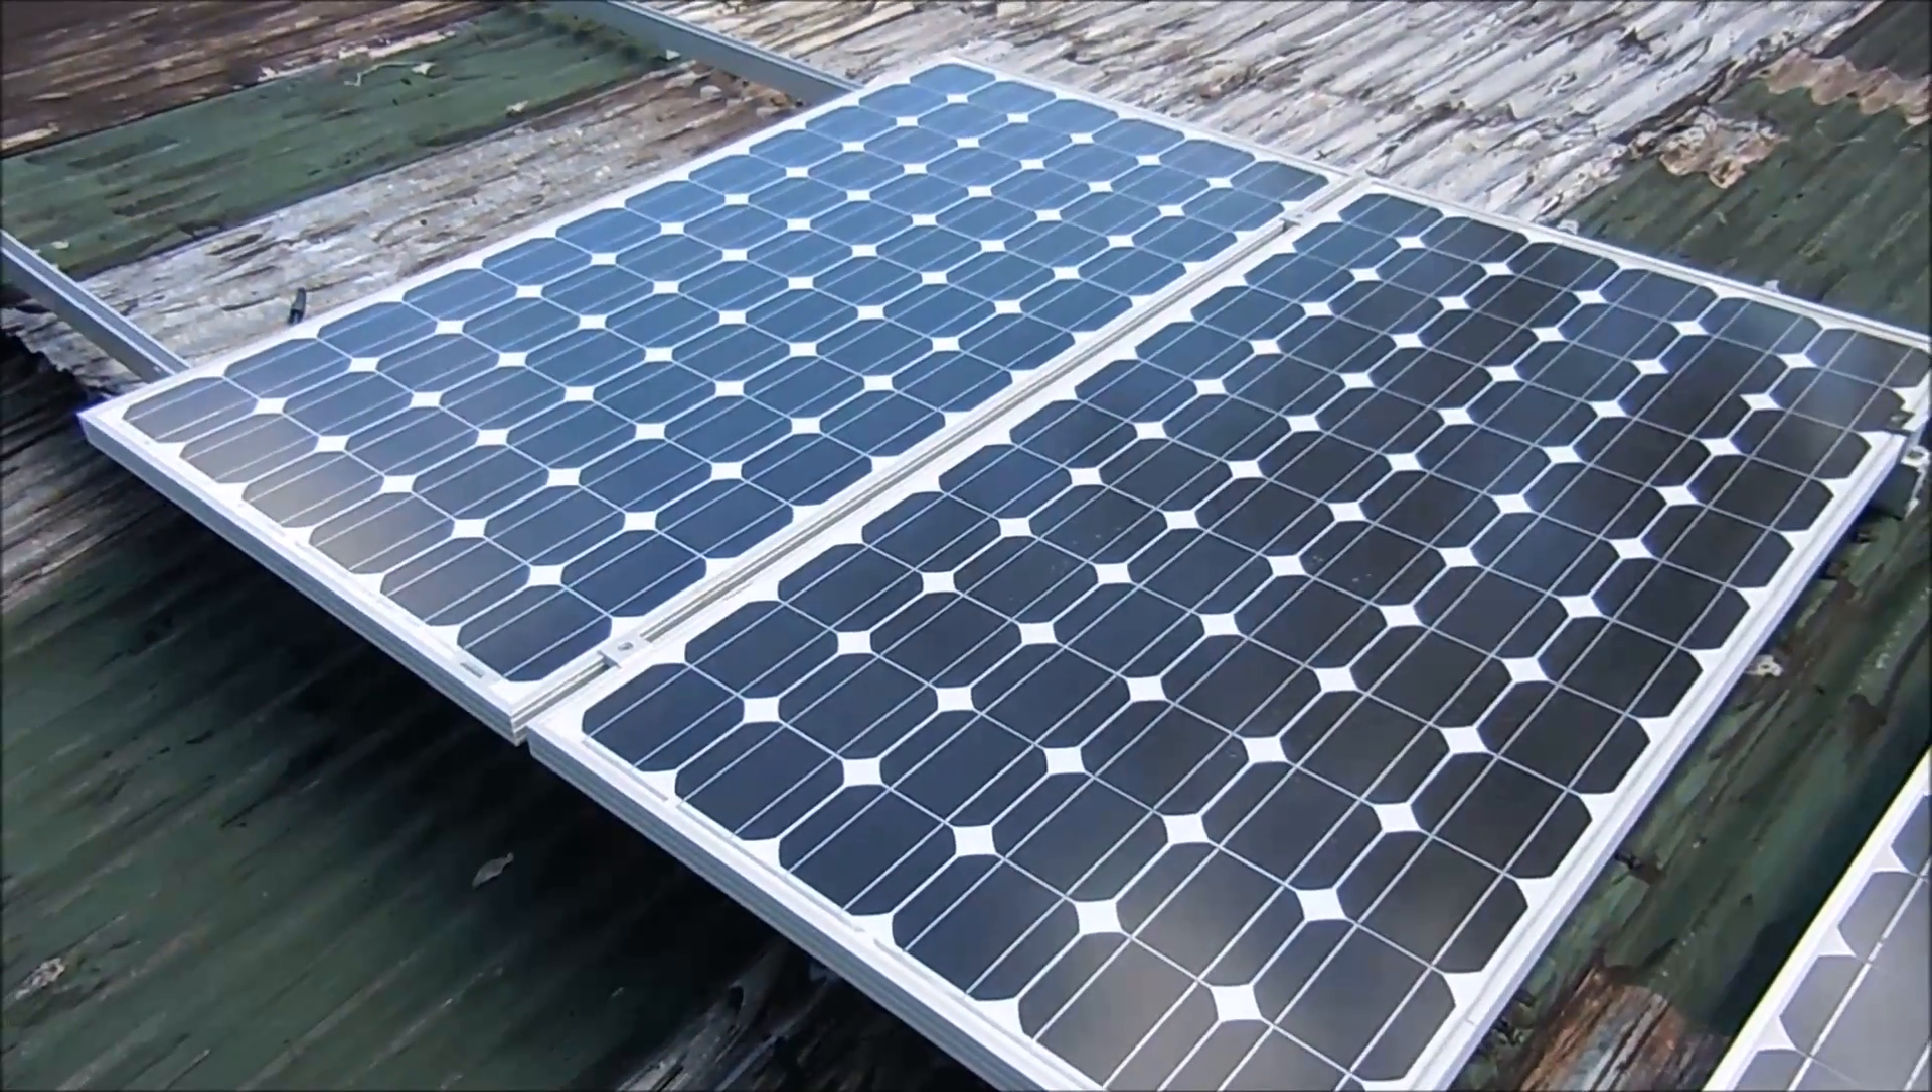I've got two 190 panels in position now.